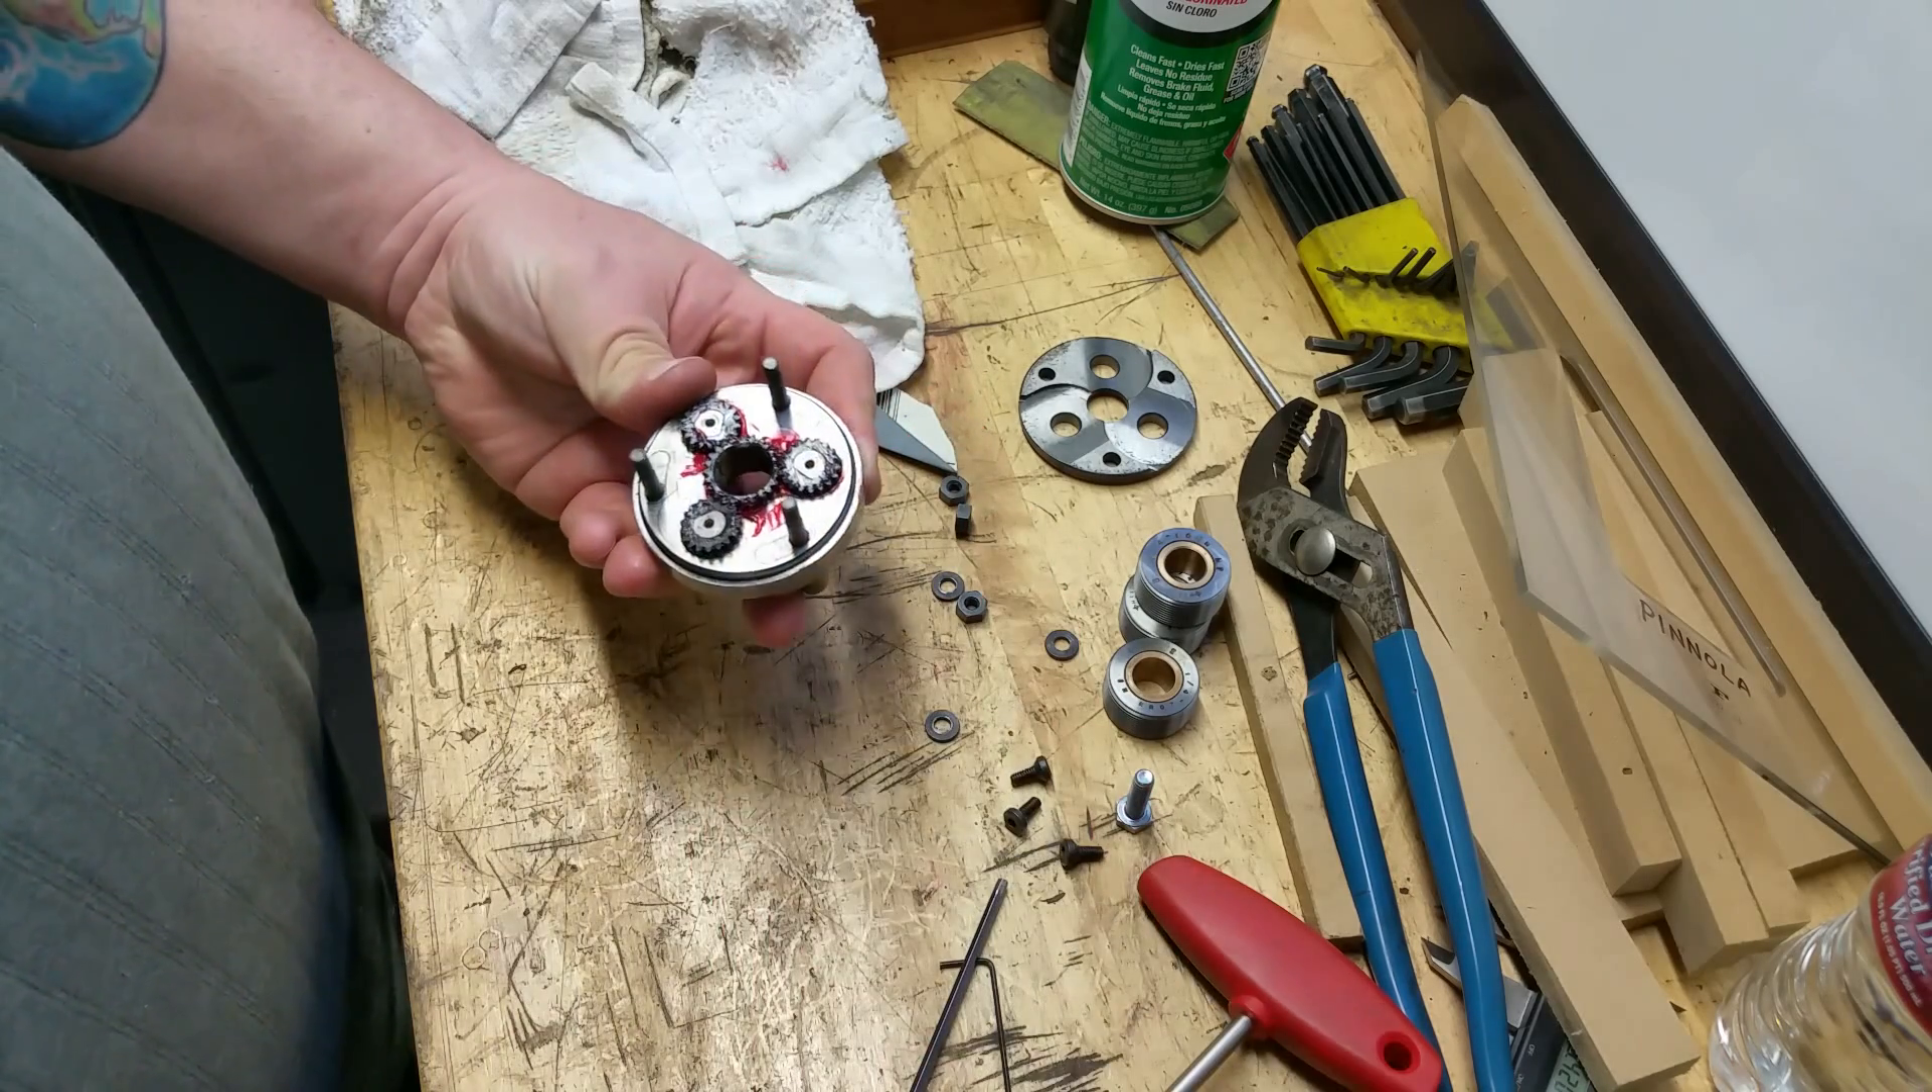I pull this part and there is the planetary system.